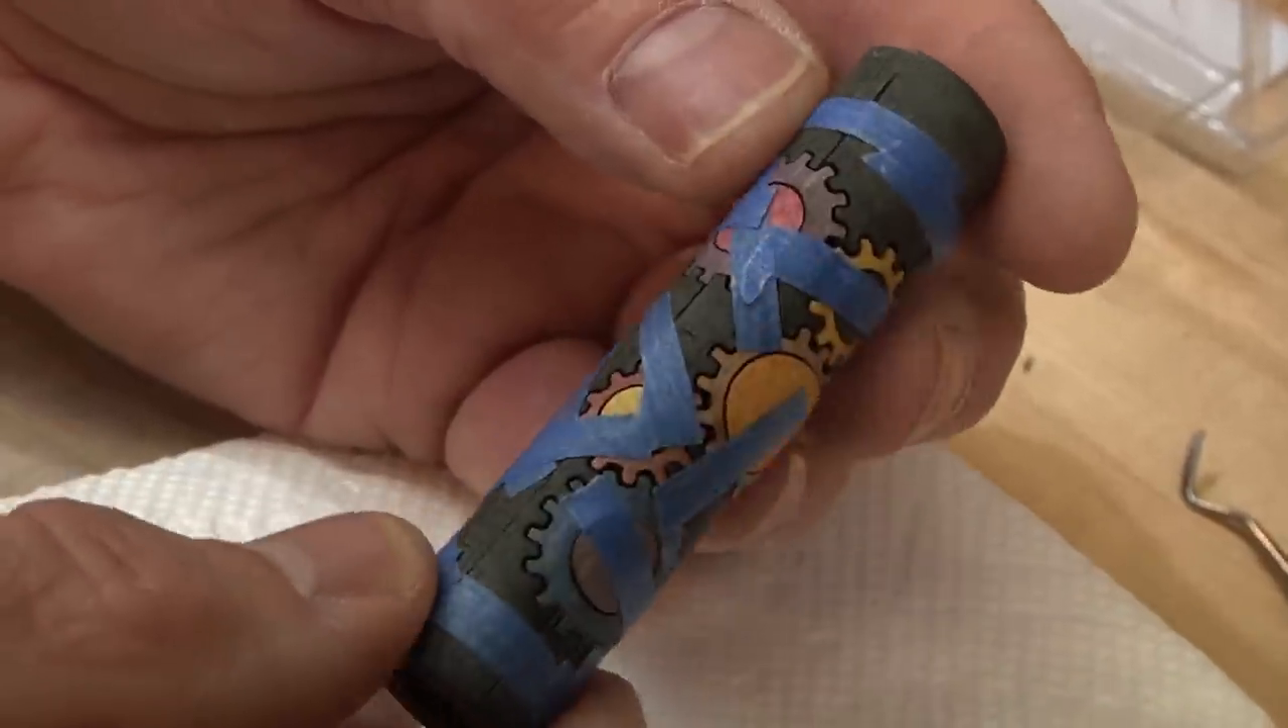You can see I have all the gears in place and everything's taped up.